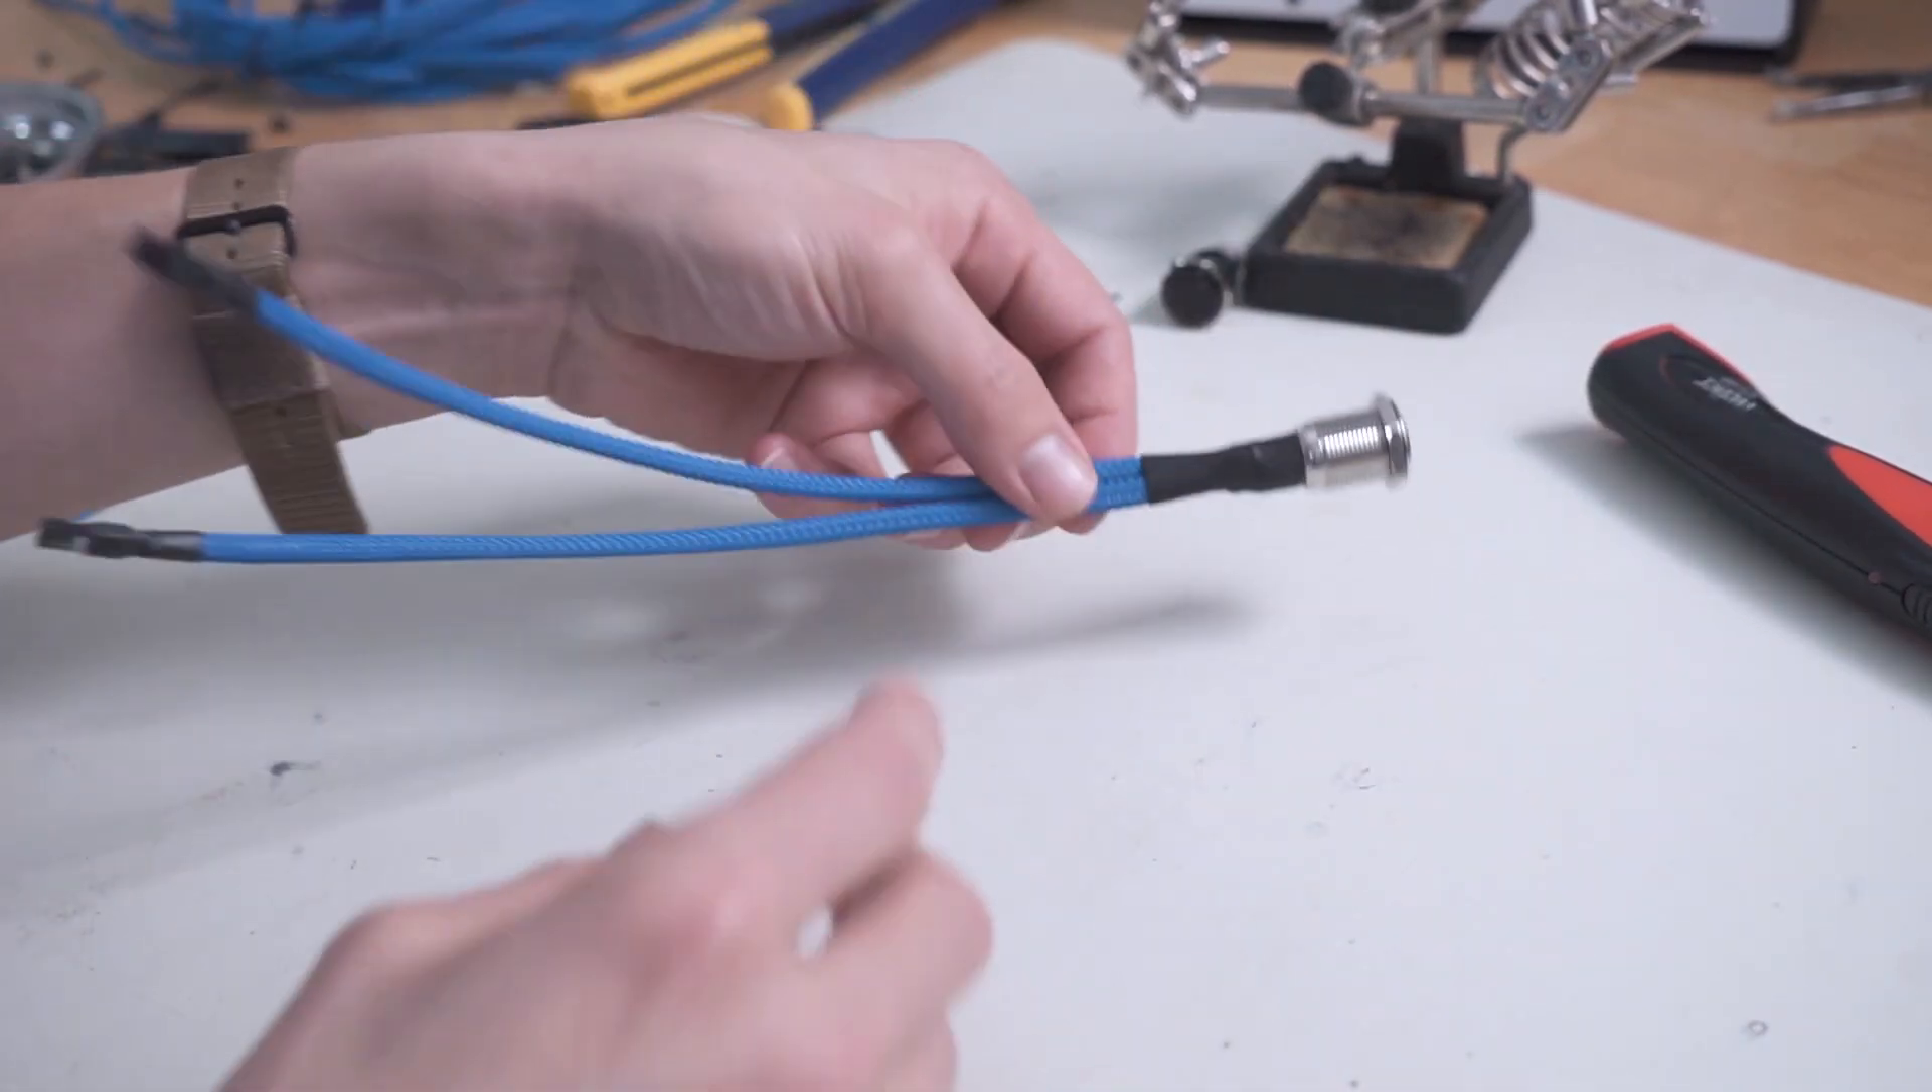And I have my perfectly heat shrunk and sleeved cable.